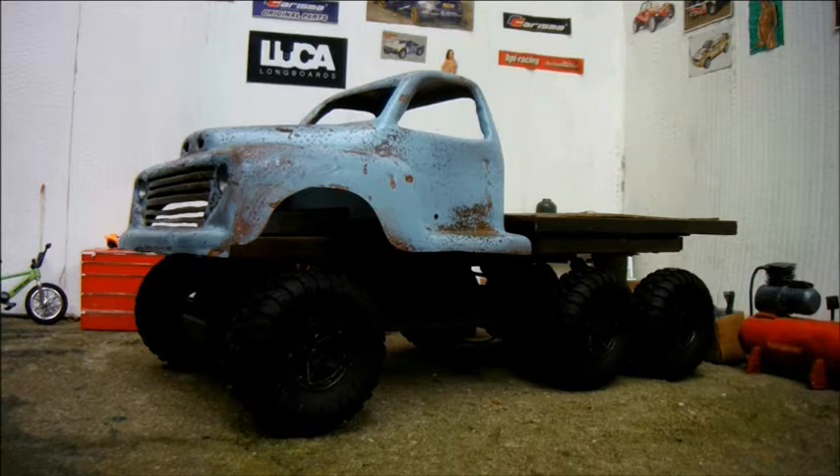Of course, there's still a long way to go. The cab needs headlamp lenses, front bumper, driver, glazing, door handles.